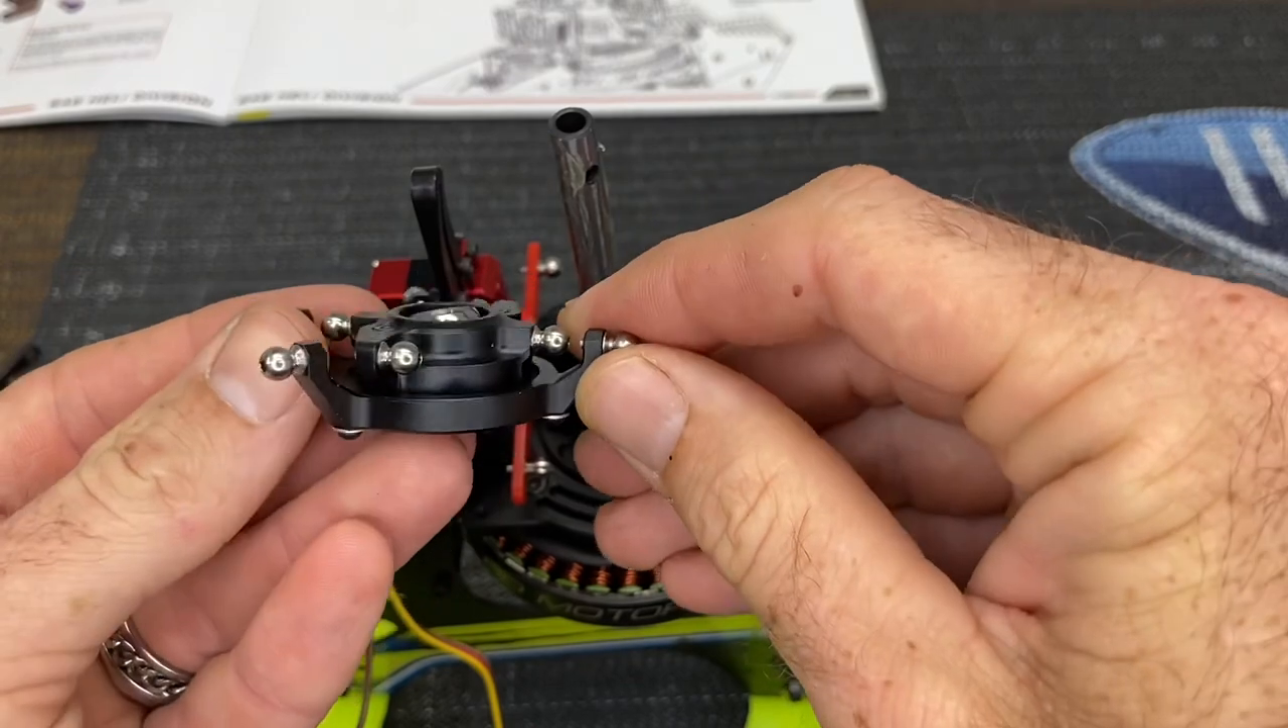Okay i went ahead and put the balls on the actual swash plate.